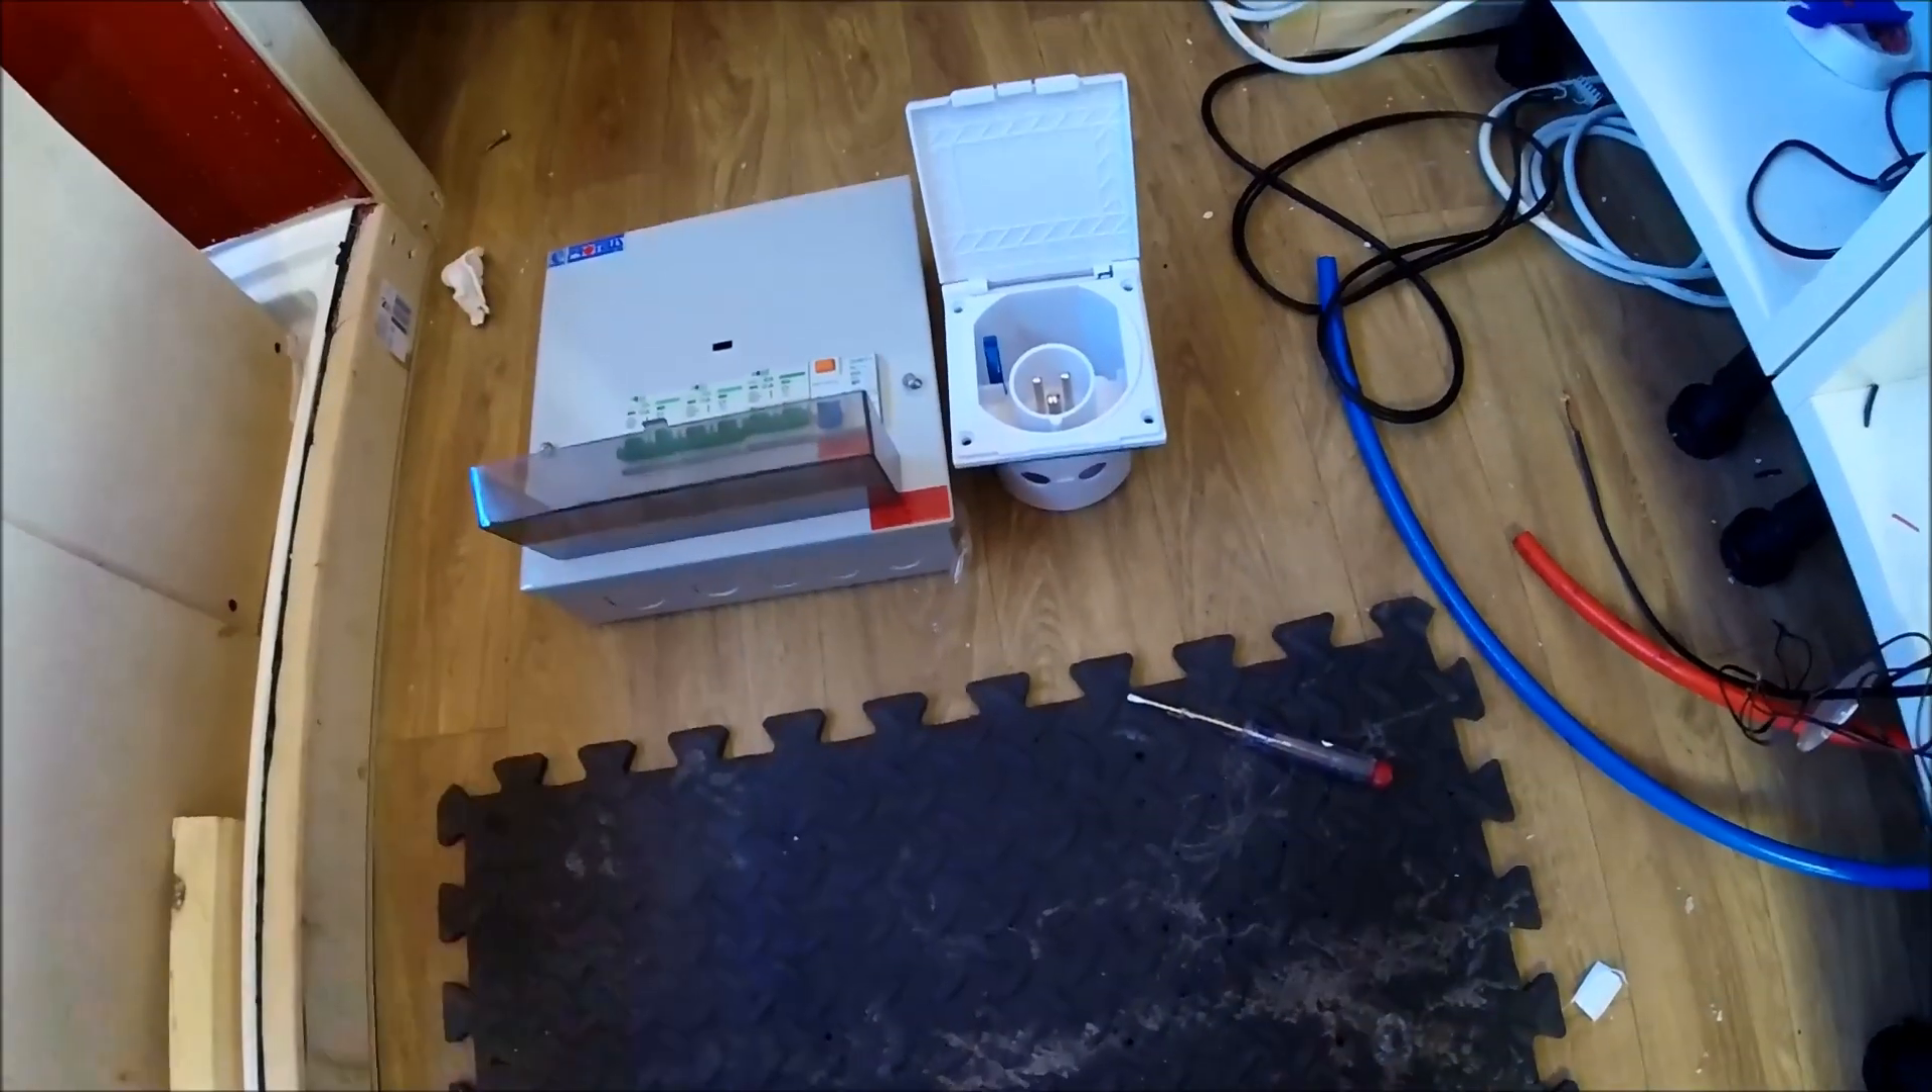Now as you can see I haven't even got the hookup point mounted in yet.